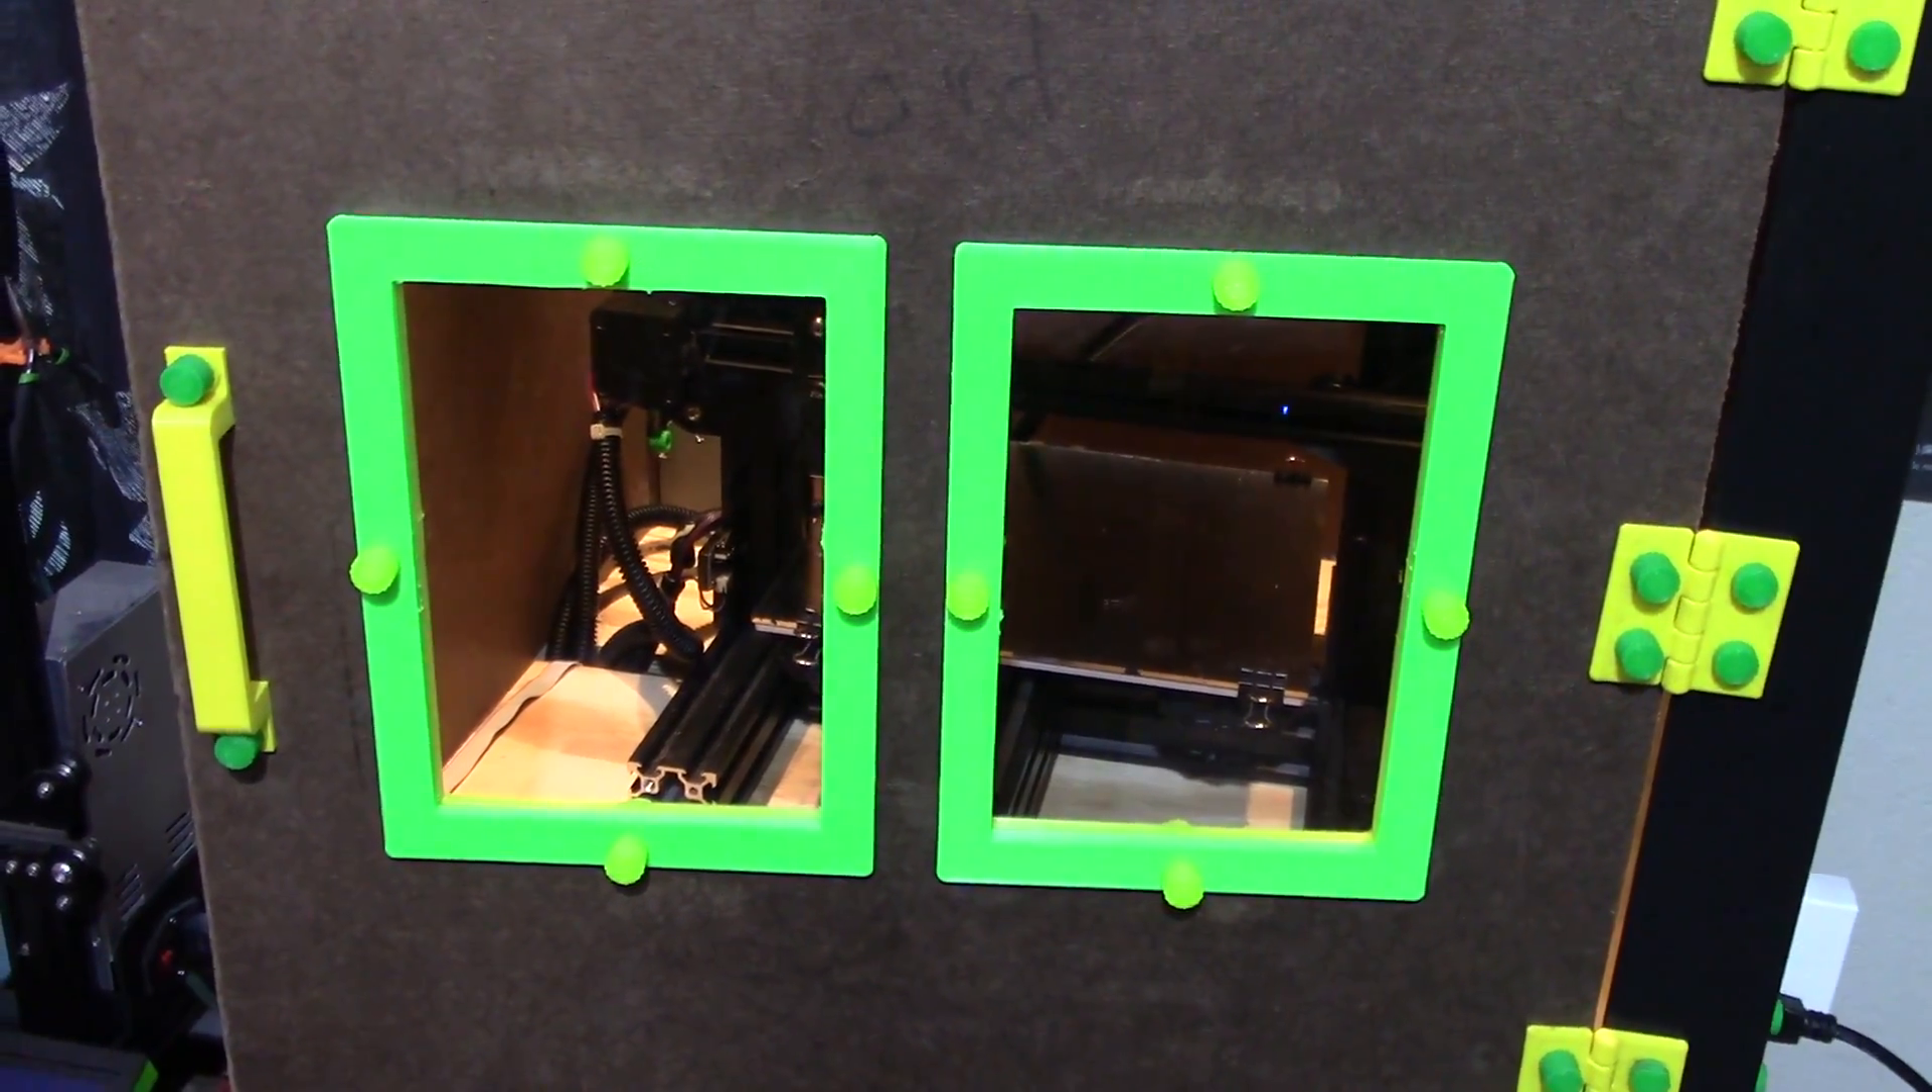And now you just notice on the front, I cut the square holes and I put the 5x7 plexiglass panels in.